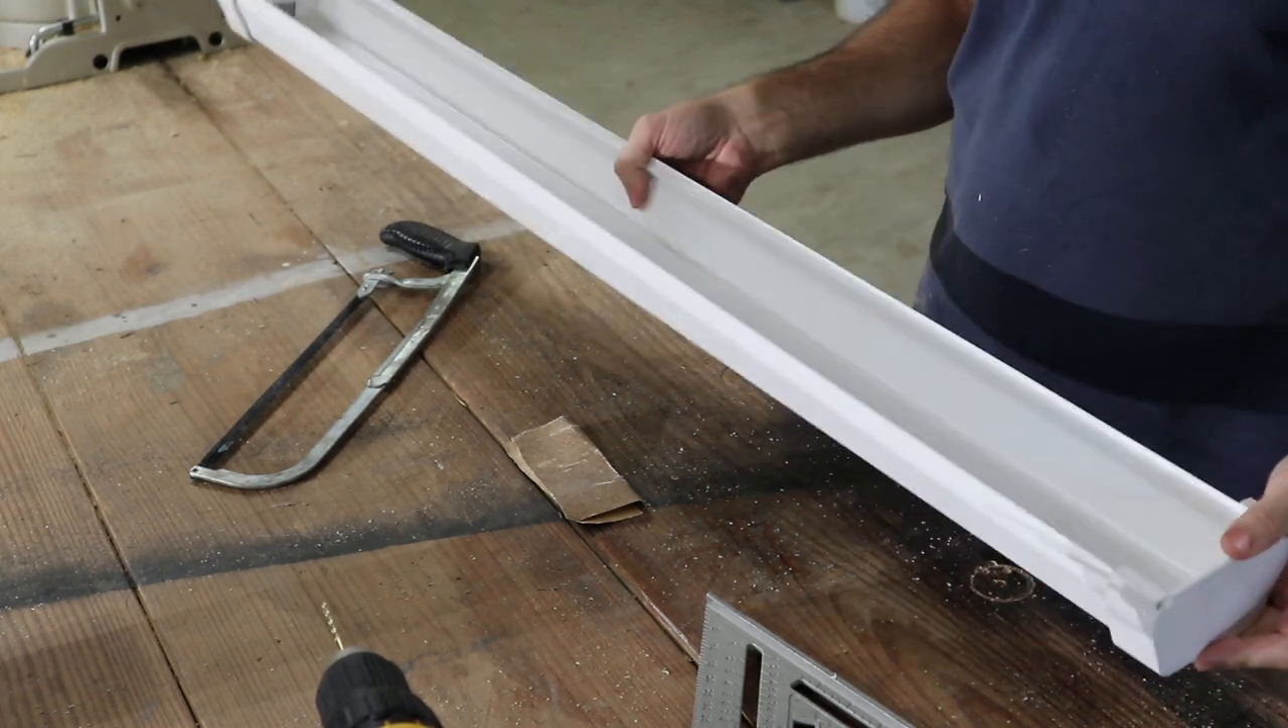We have our gutter assembled here and now we need to hang it from the front.